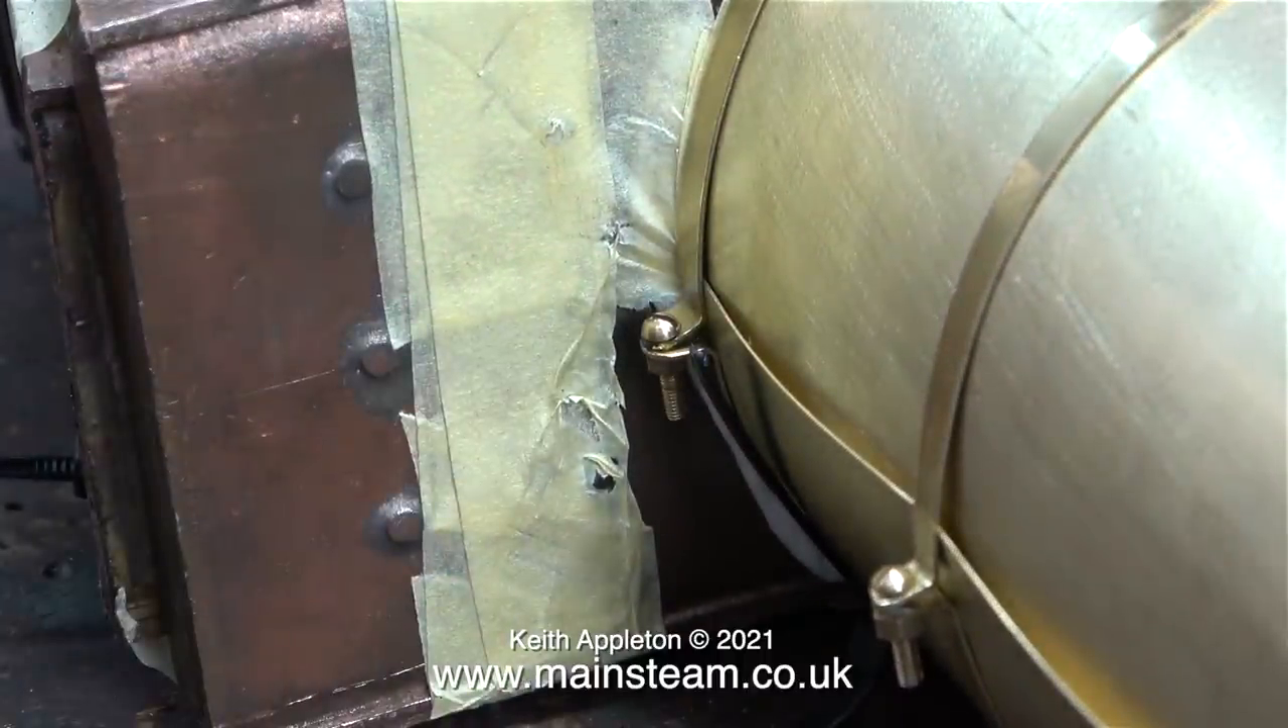There's a lot of masking tape still around the firebox. I will need to cut this off but not just yet.